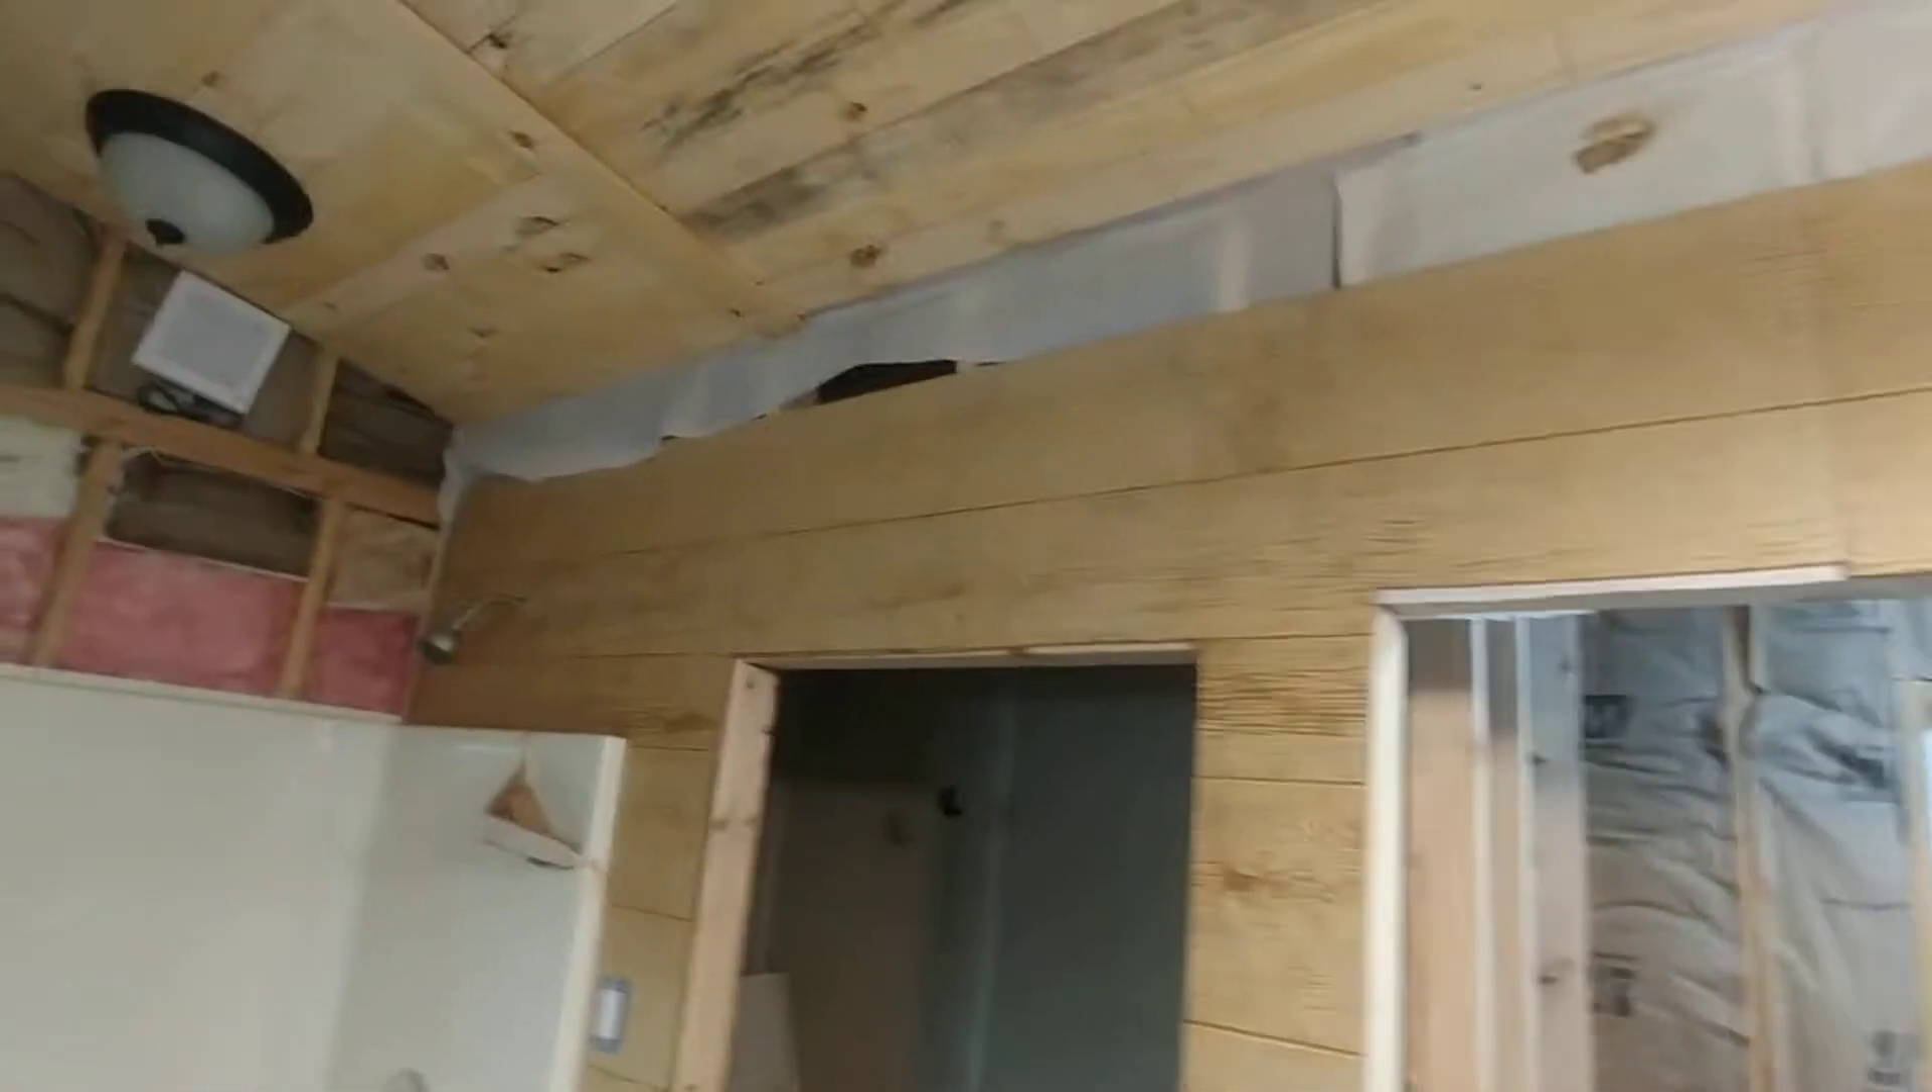I still have a strip to run all along at the top.